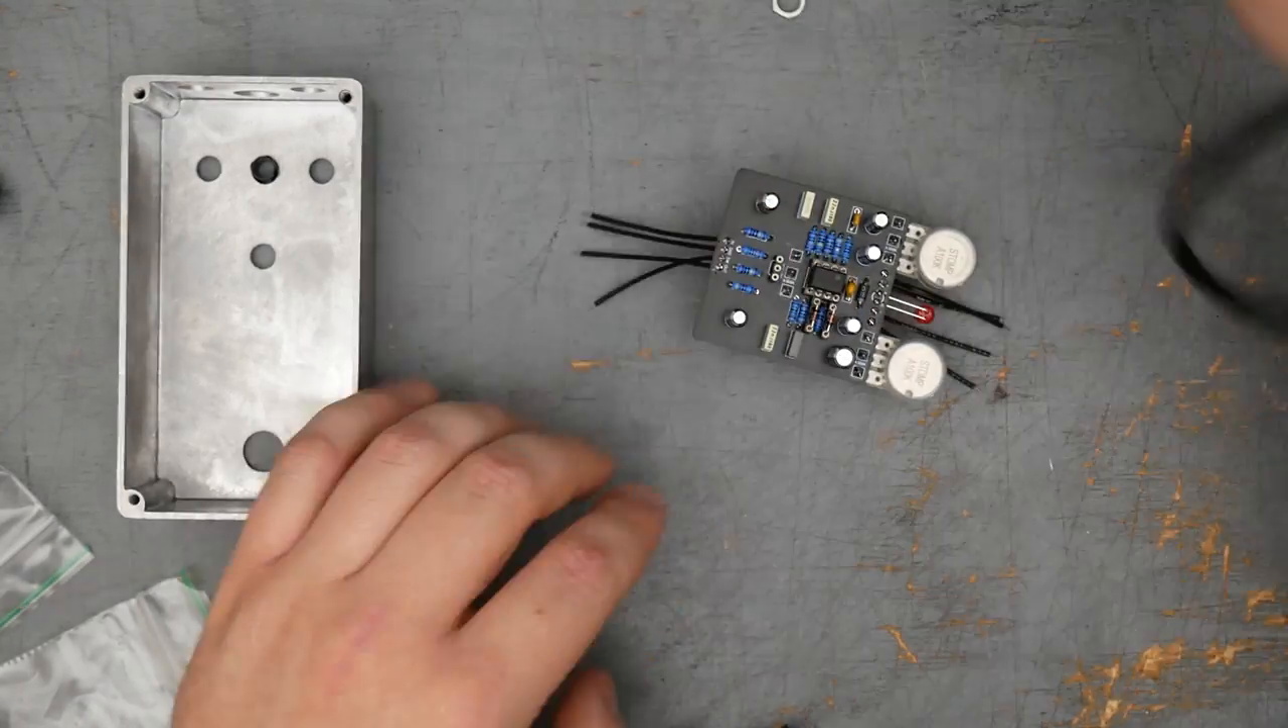All right, we got these hookup wires installed.